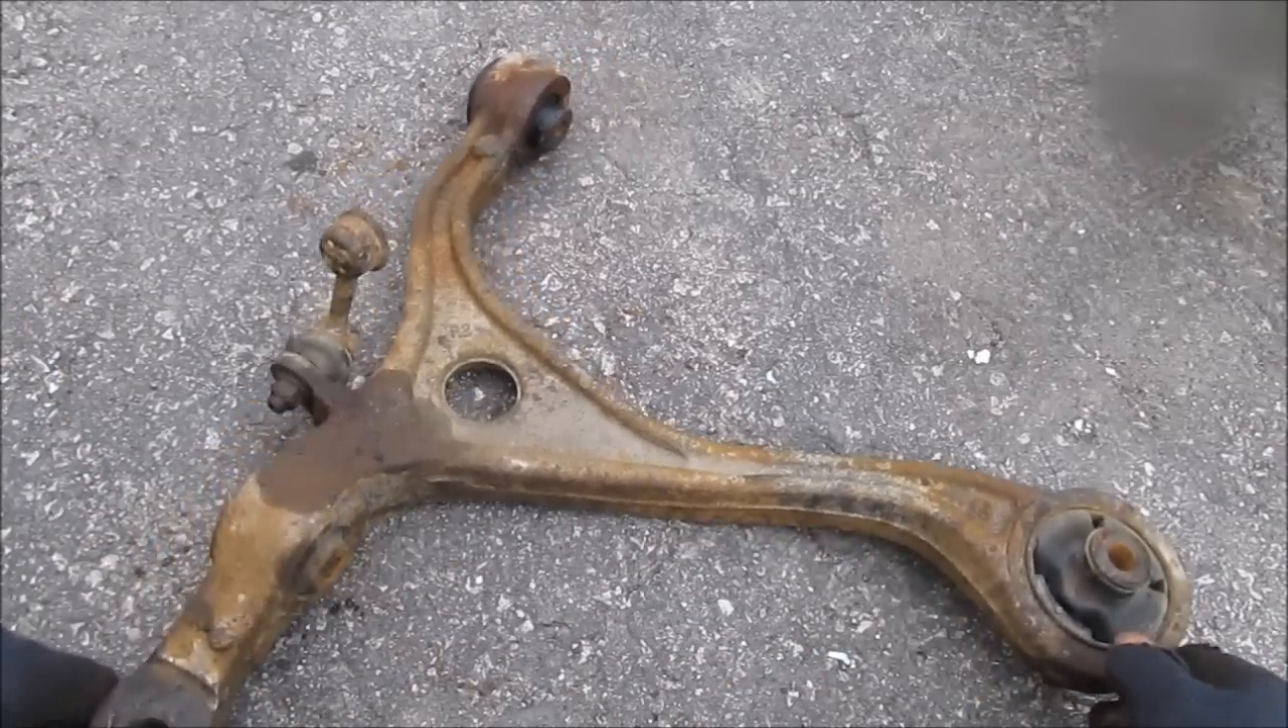Here's the whole control arm removed from the vehicle.